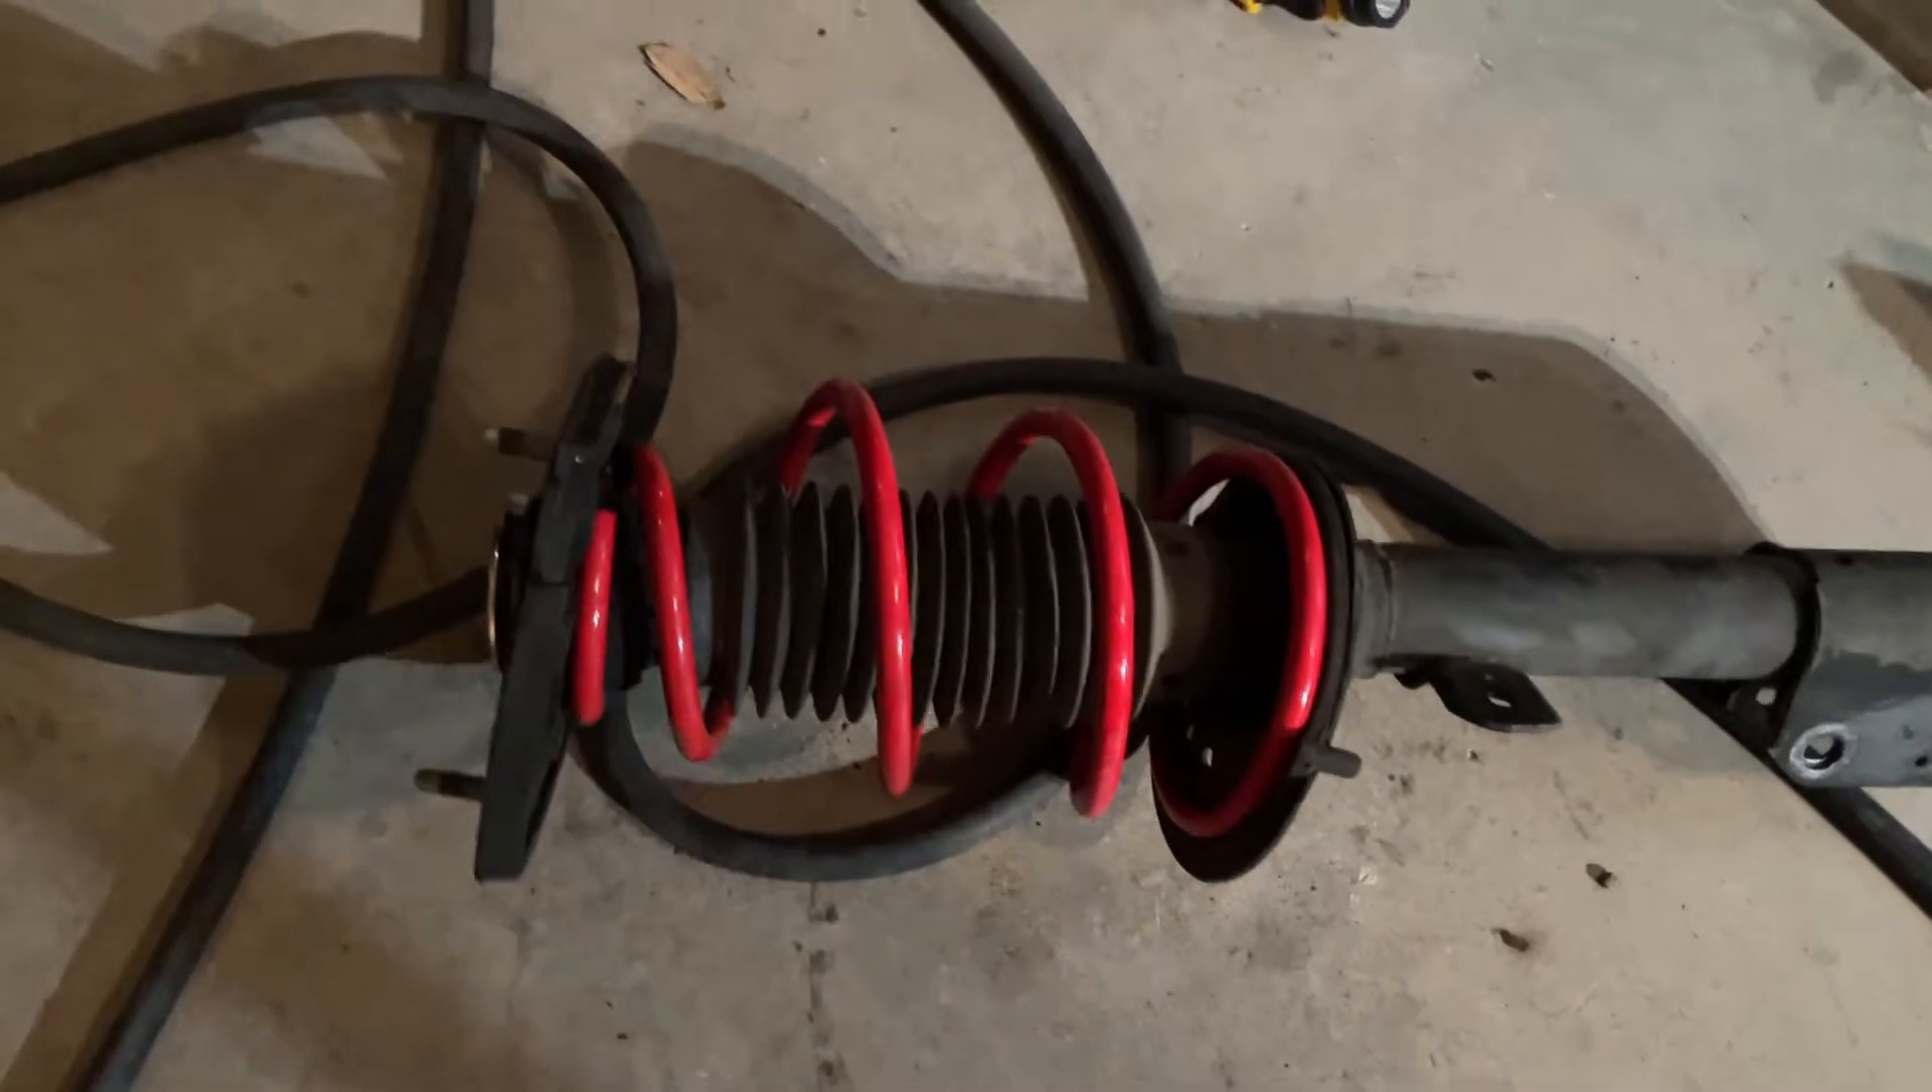So as you see we have the spring completely installed the exact way it needs to be.